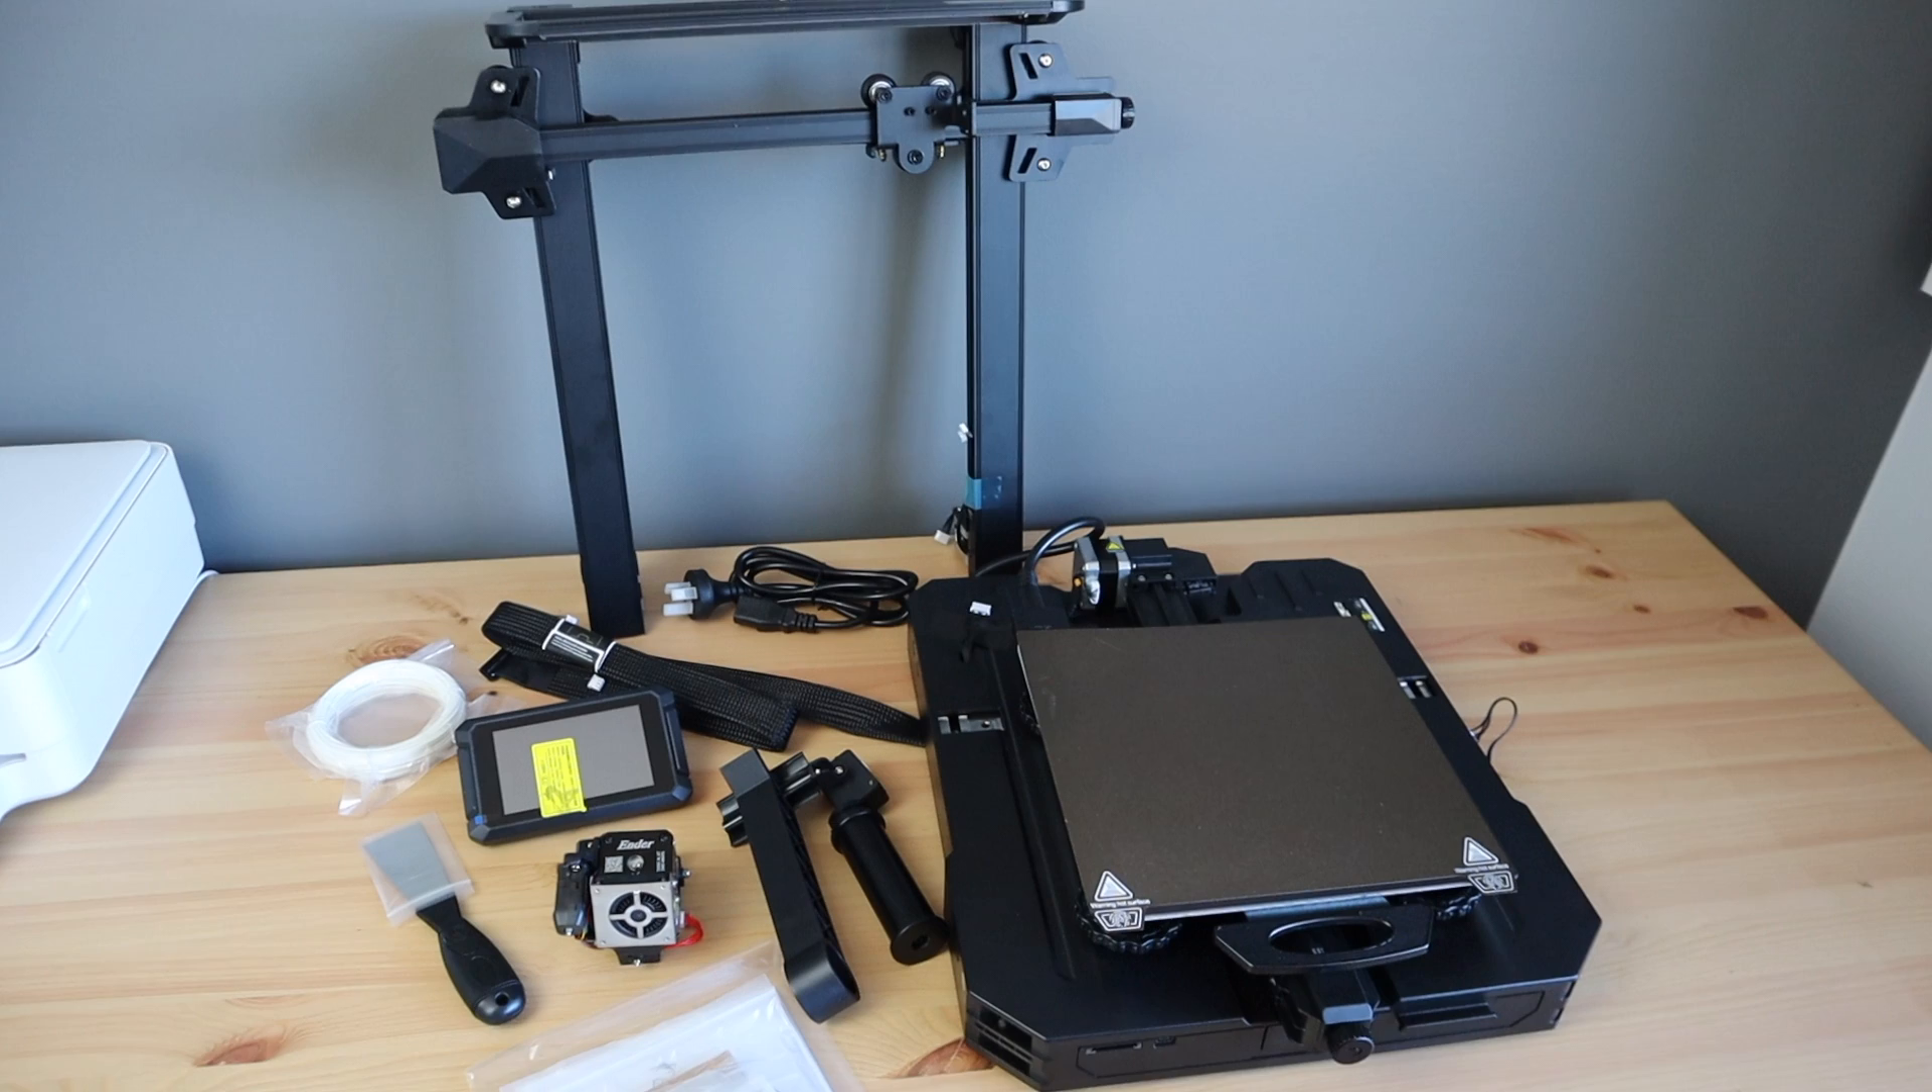The whole gantry is ready to be mounted onto the base and then you just need to mount the extruder, add the display and add the filament holder.